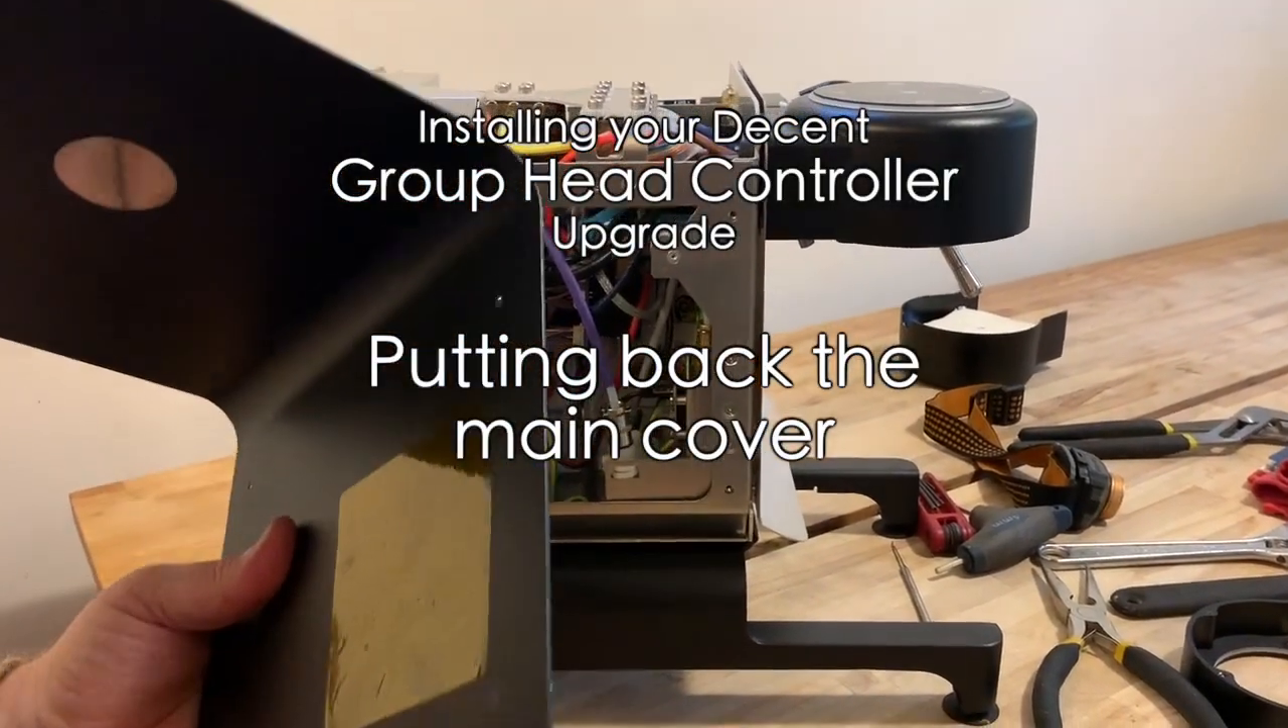So we have completed the project aside from reinstalling the main cover which is just those four t10 screws on either side and we'll get to that next.